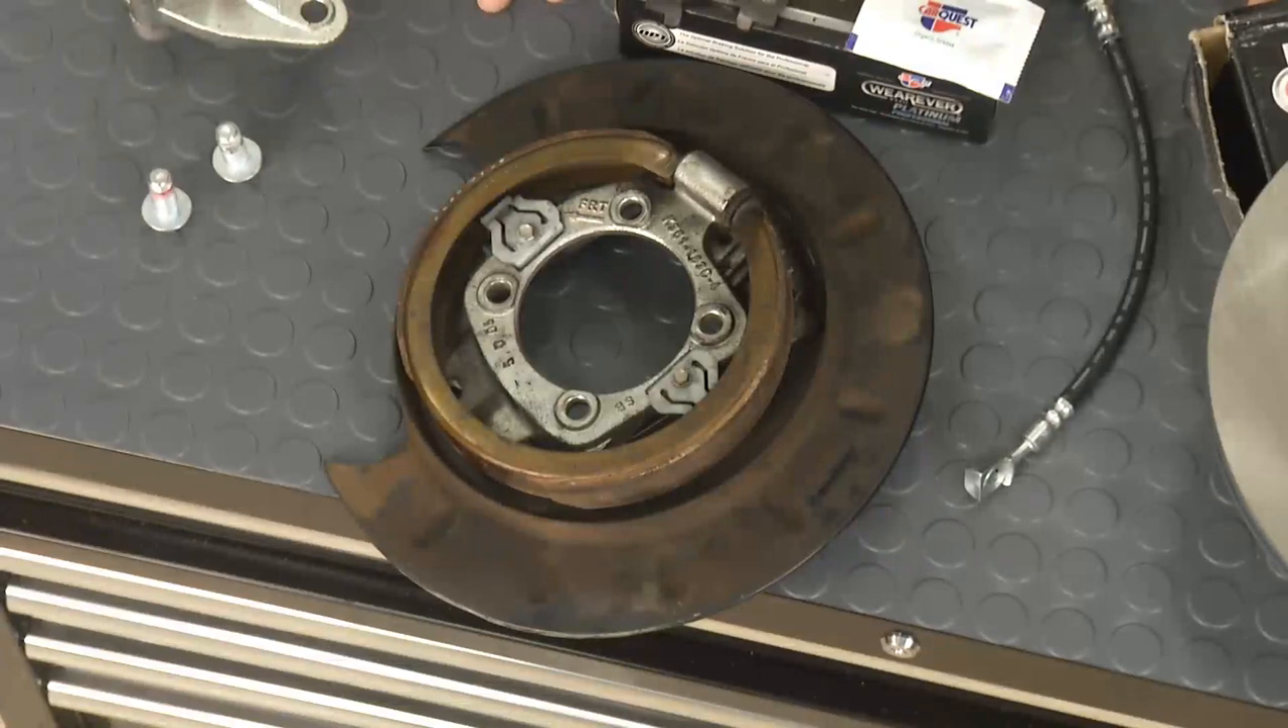Well, we've got our donor backing plate off.